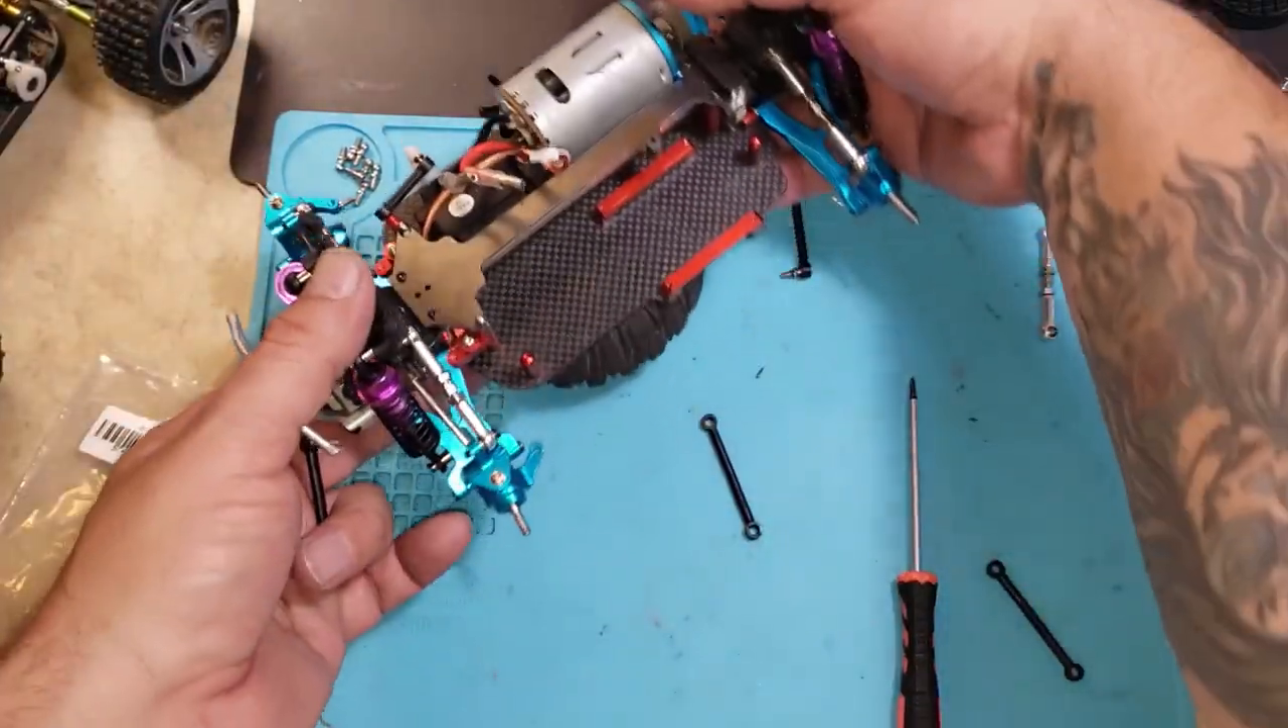Okay, those steering links are out of my way.